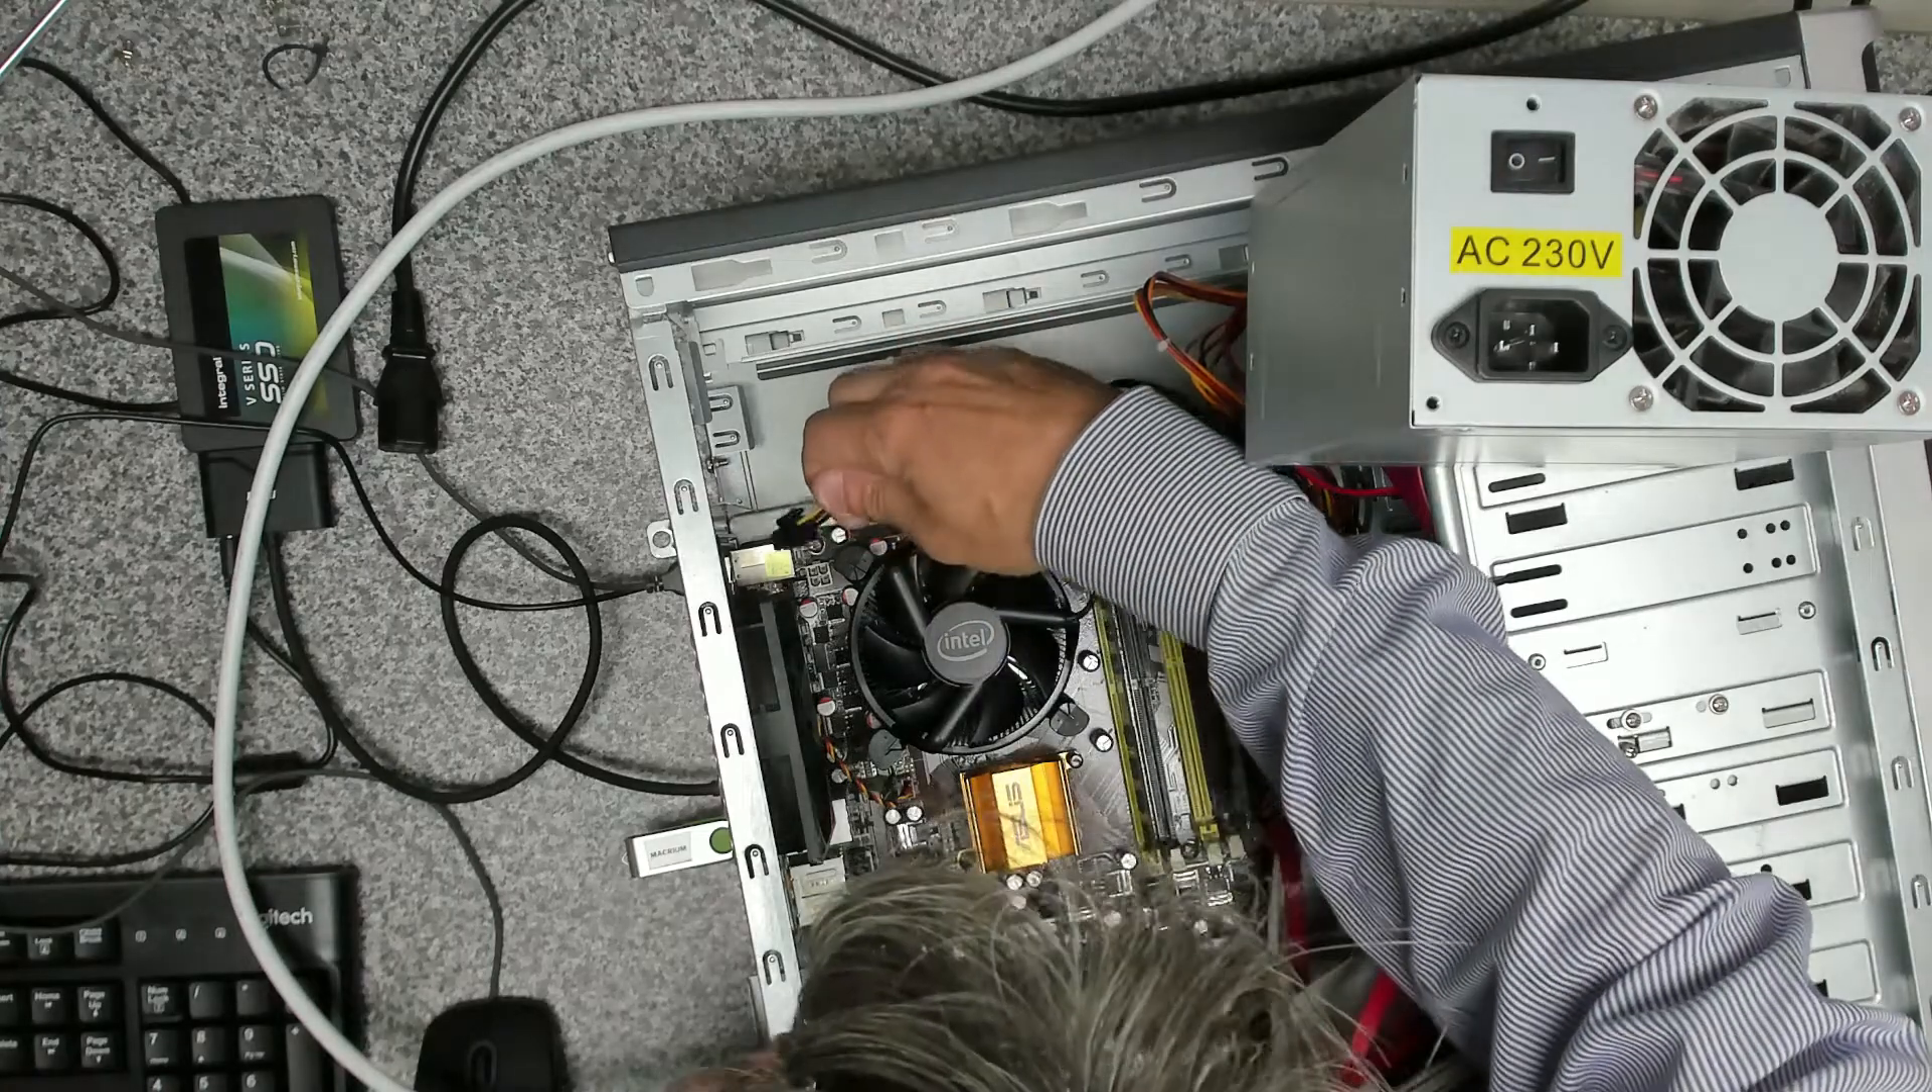So we've got our Intel stock cooler on there.